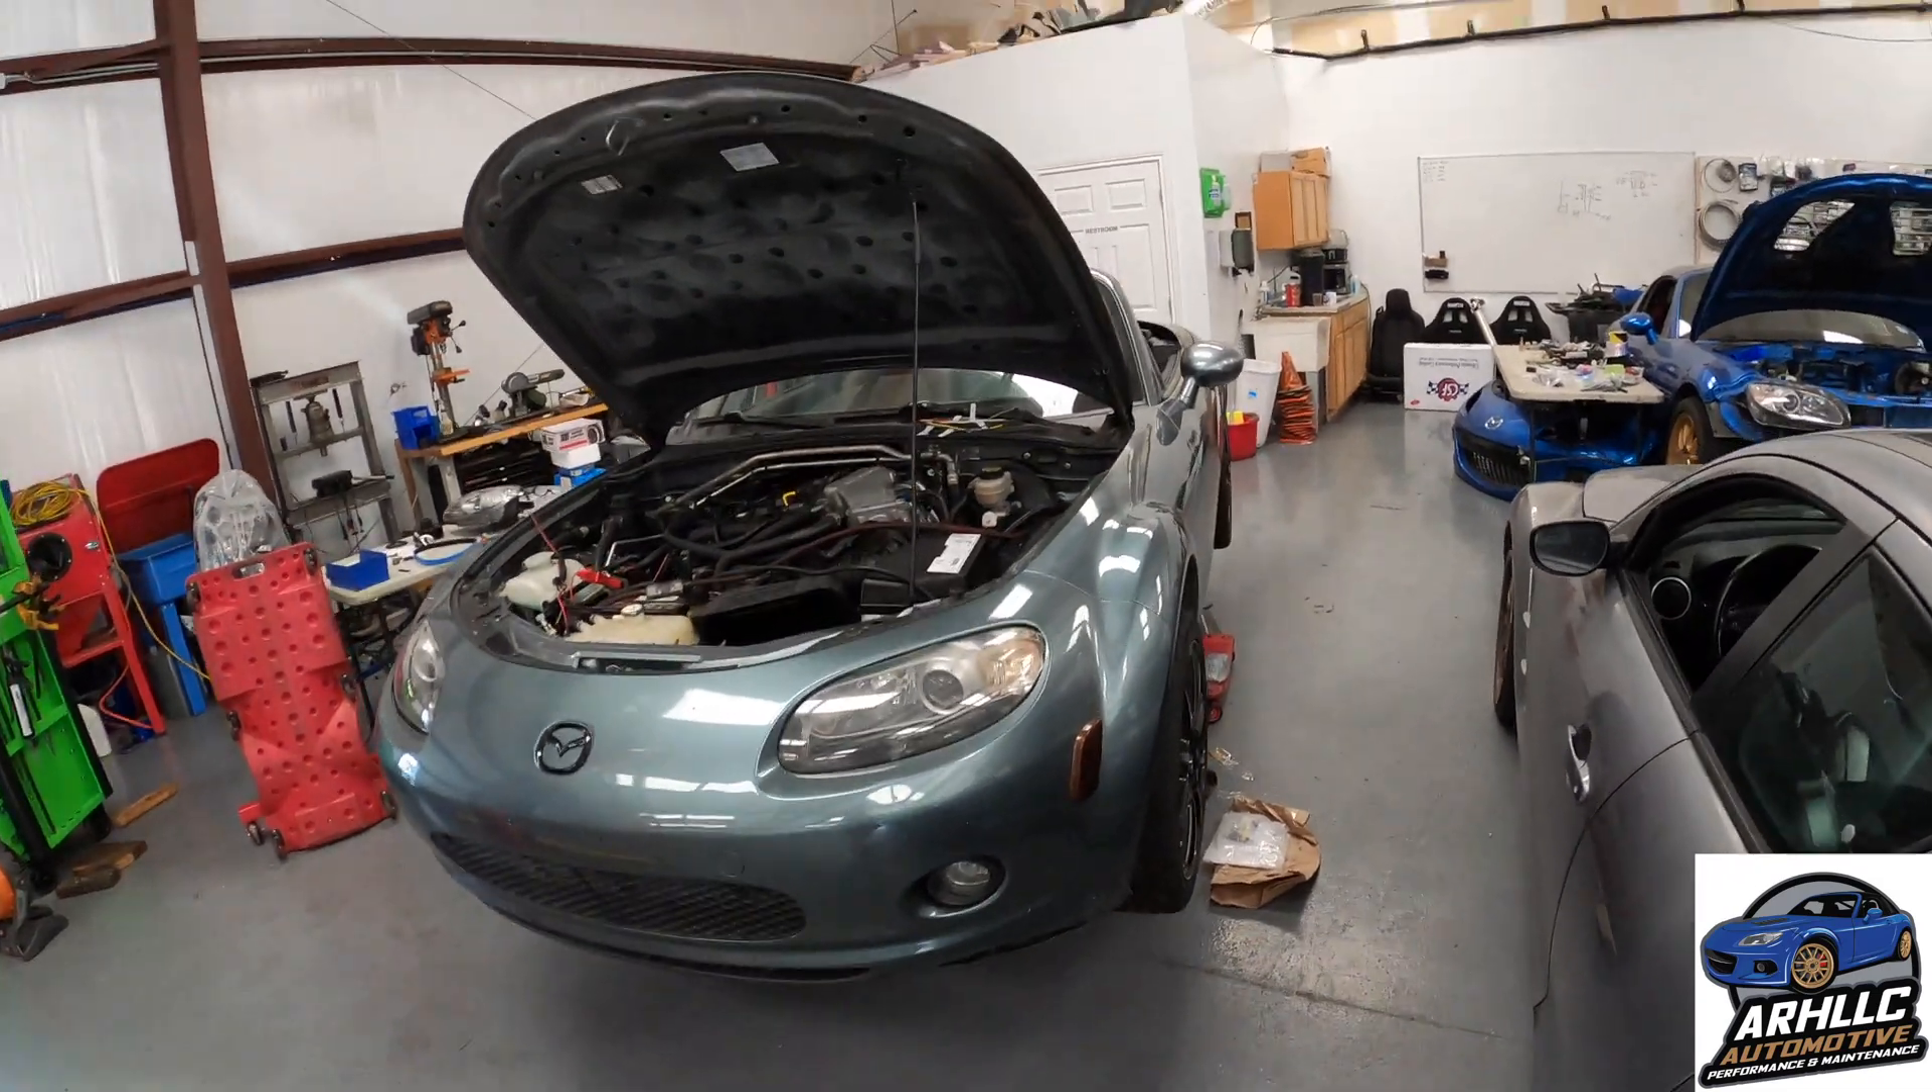But the front end's back on, because now we have all the lights working and everything.